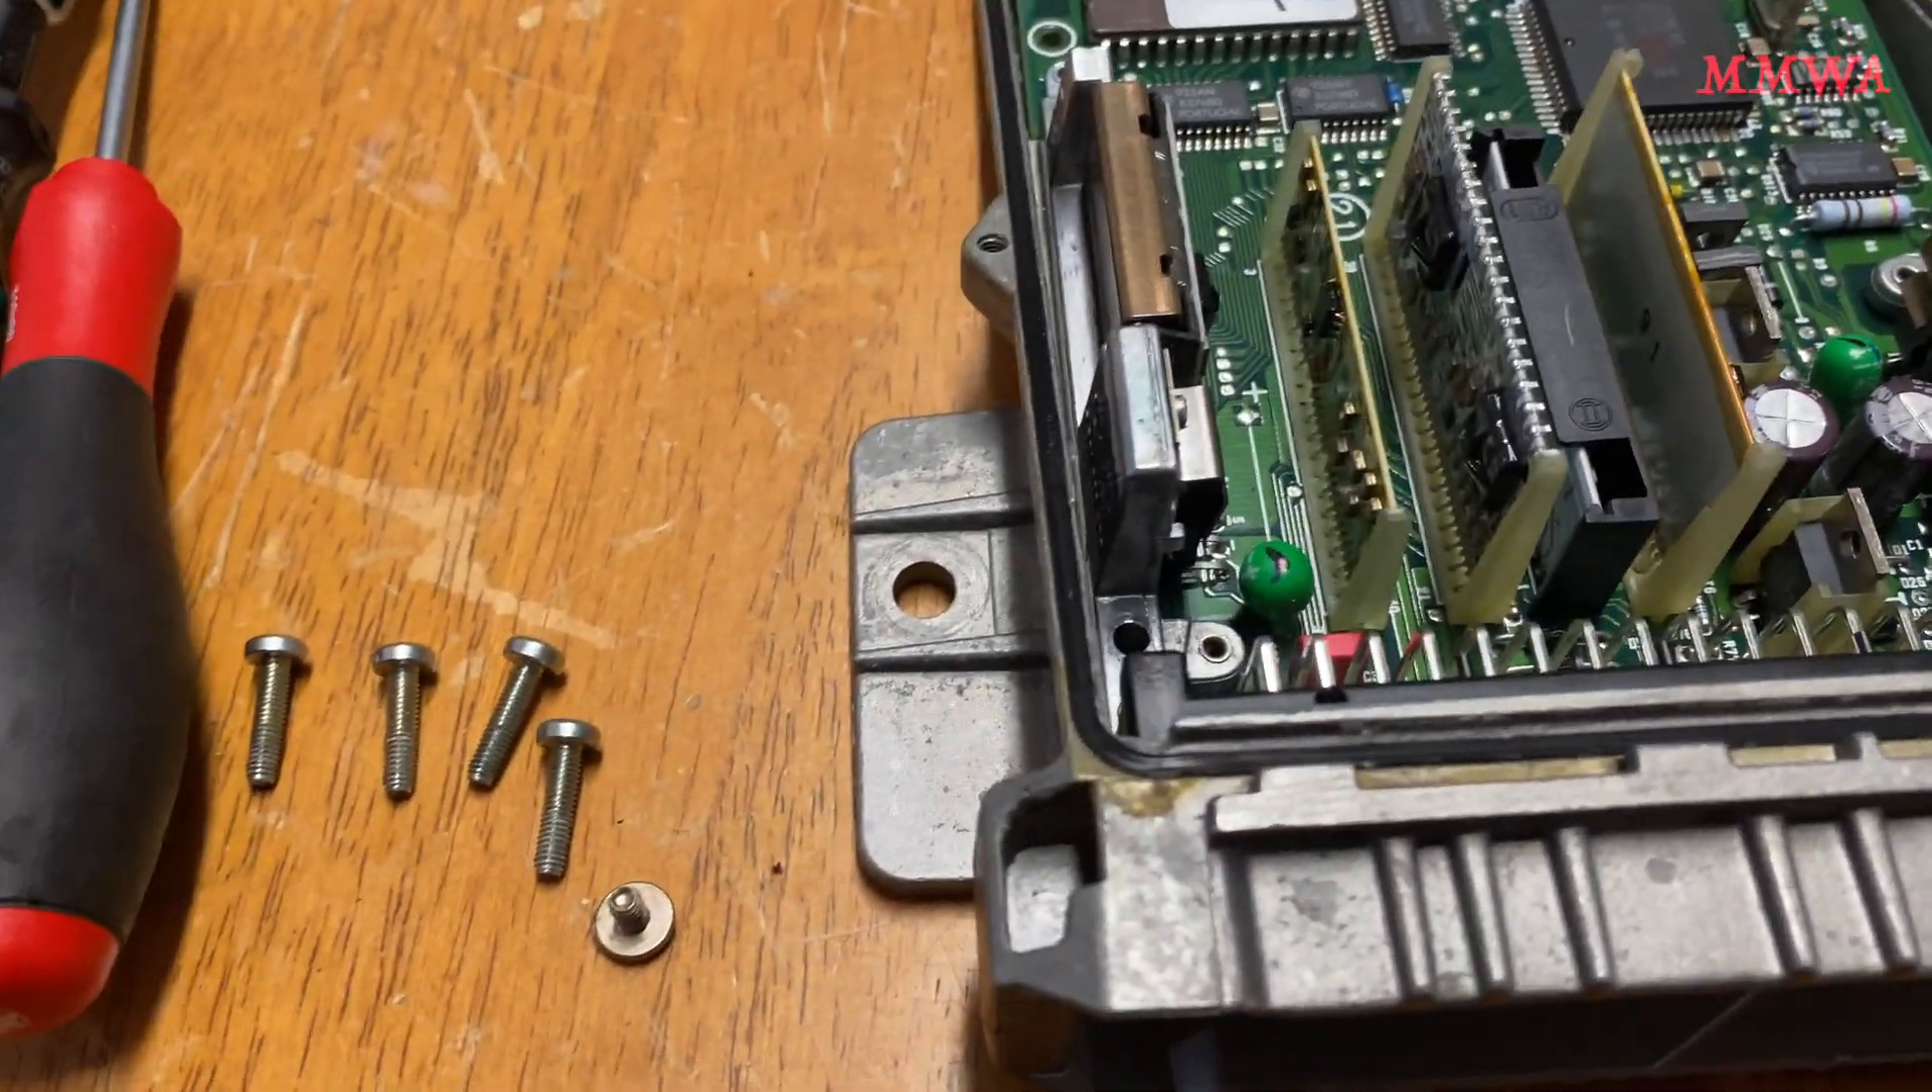So those T10 Torx screws have come out pretty easily.